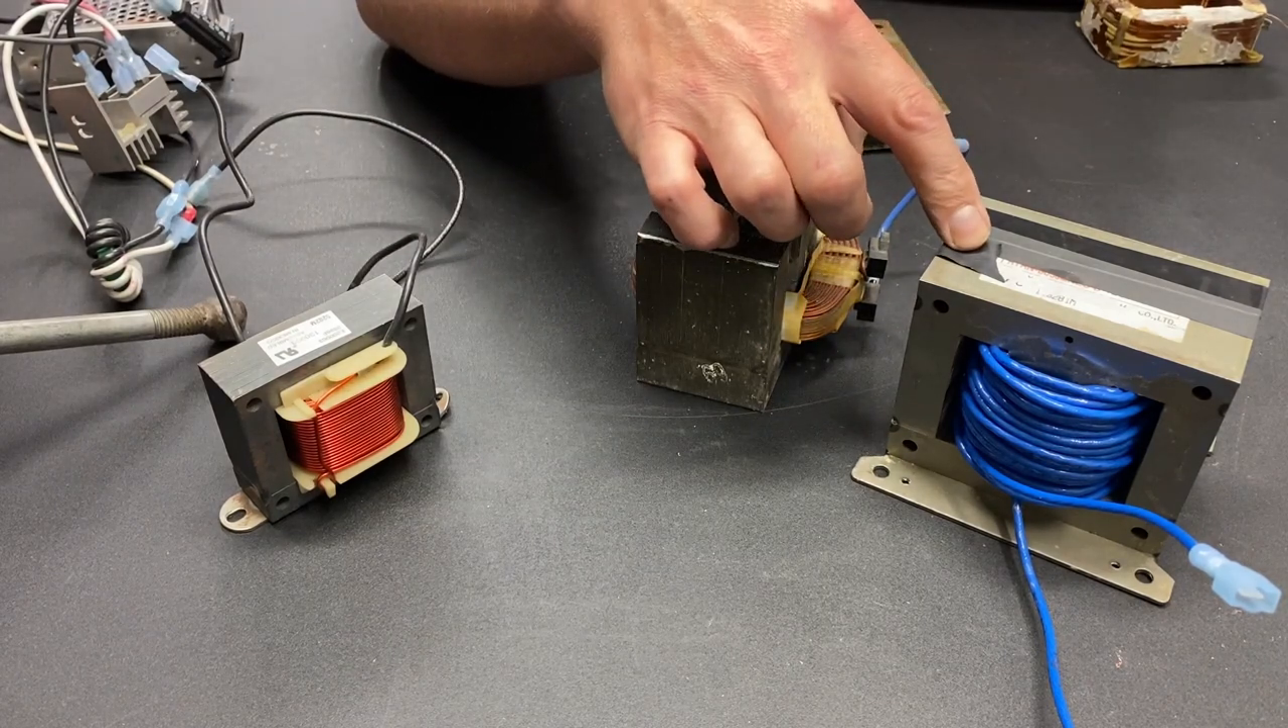This is heavy duty, 16 gauge wire that I just wrapped around. I took three laps the full distance, and then I put the top back on.